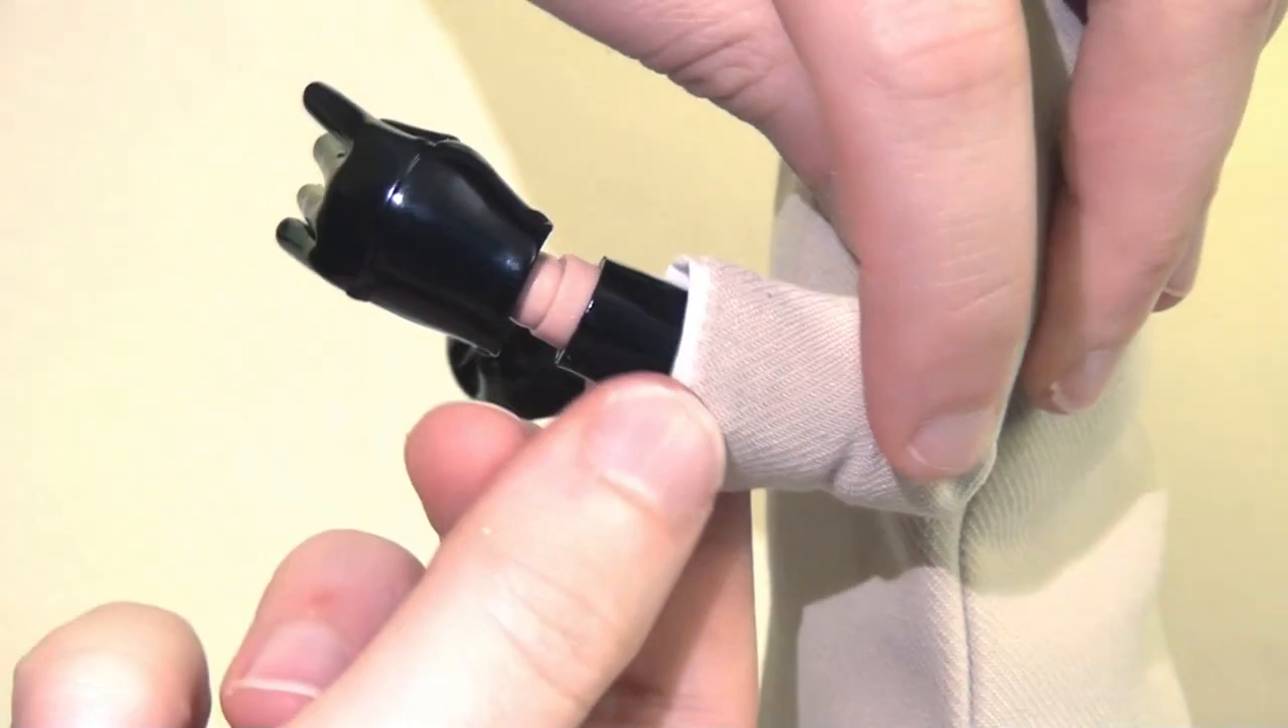My issue with them though is that you'll notice there is this rather big gap between the joint and his wrist there.